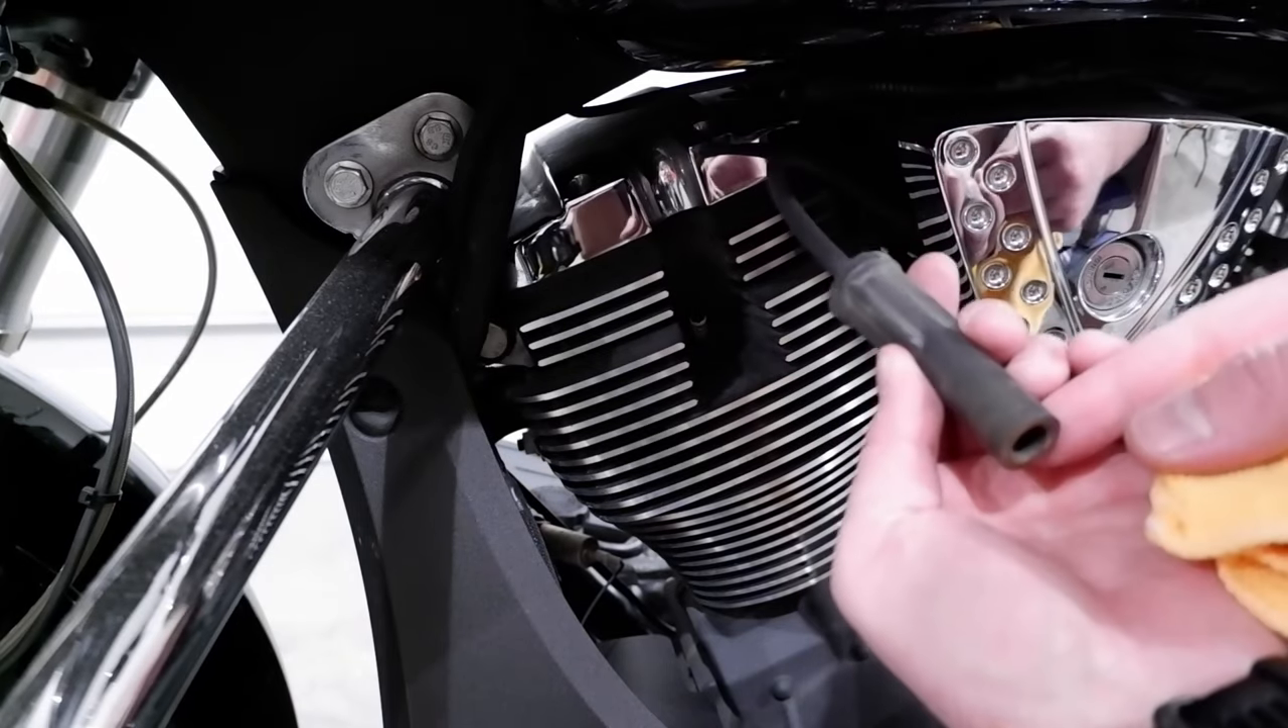Now that the boot is removed let's inspect it.